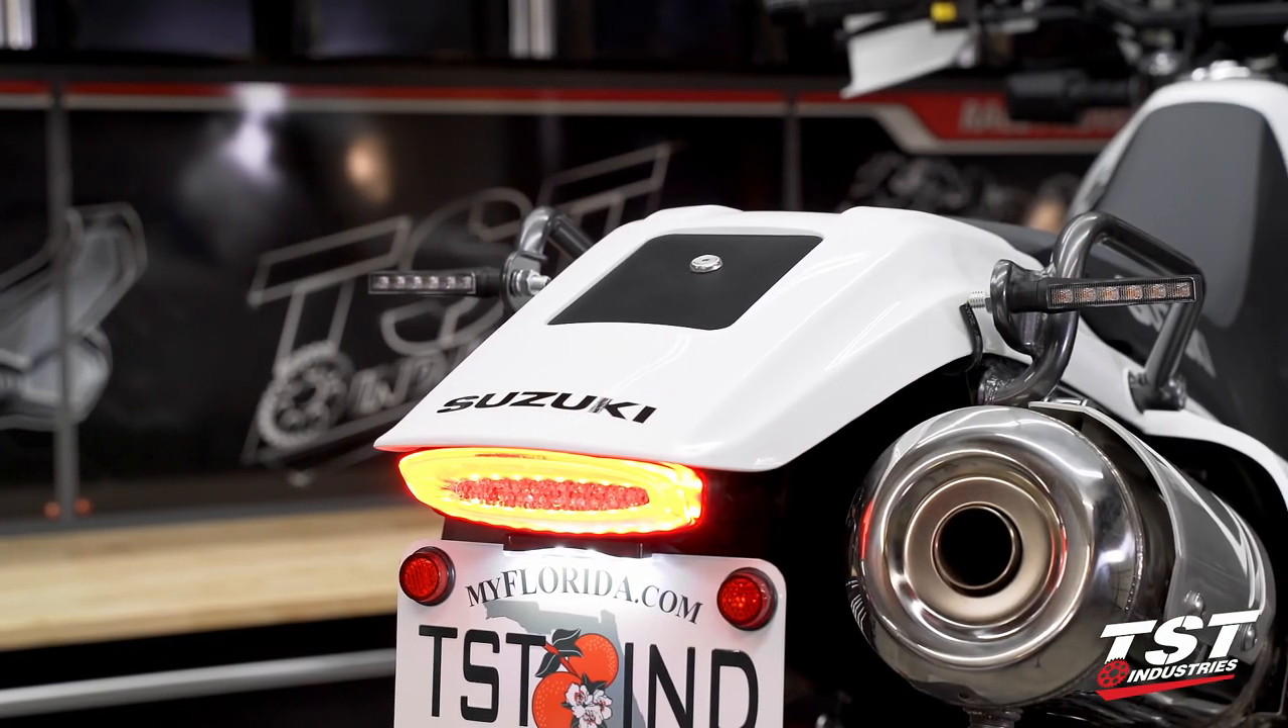We installed our fender eliminator and integrated taillight combo.